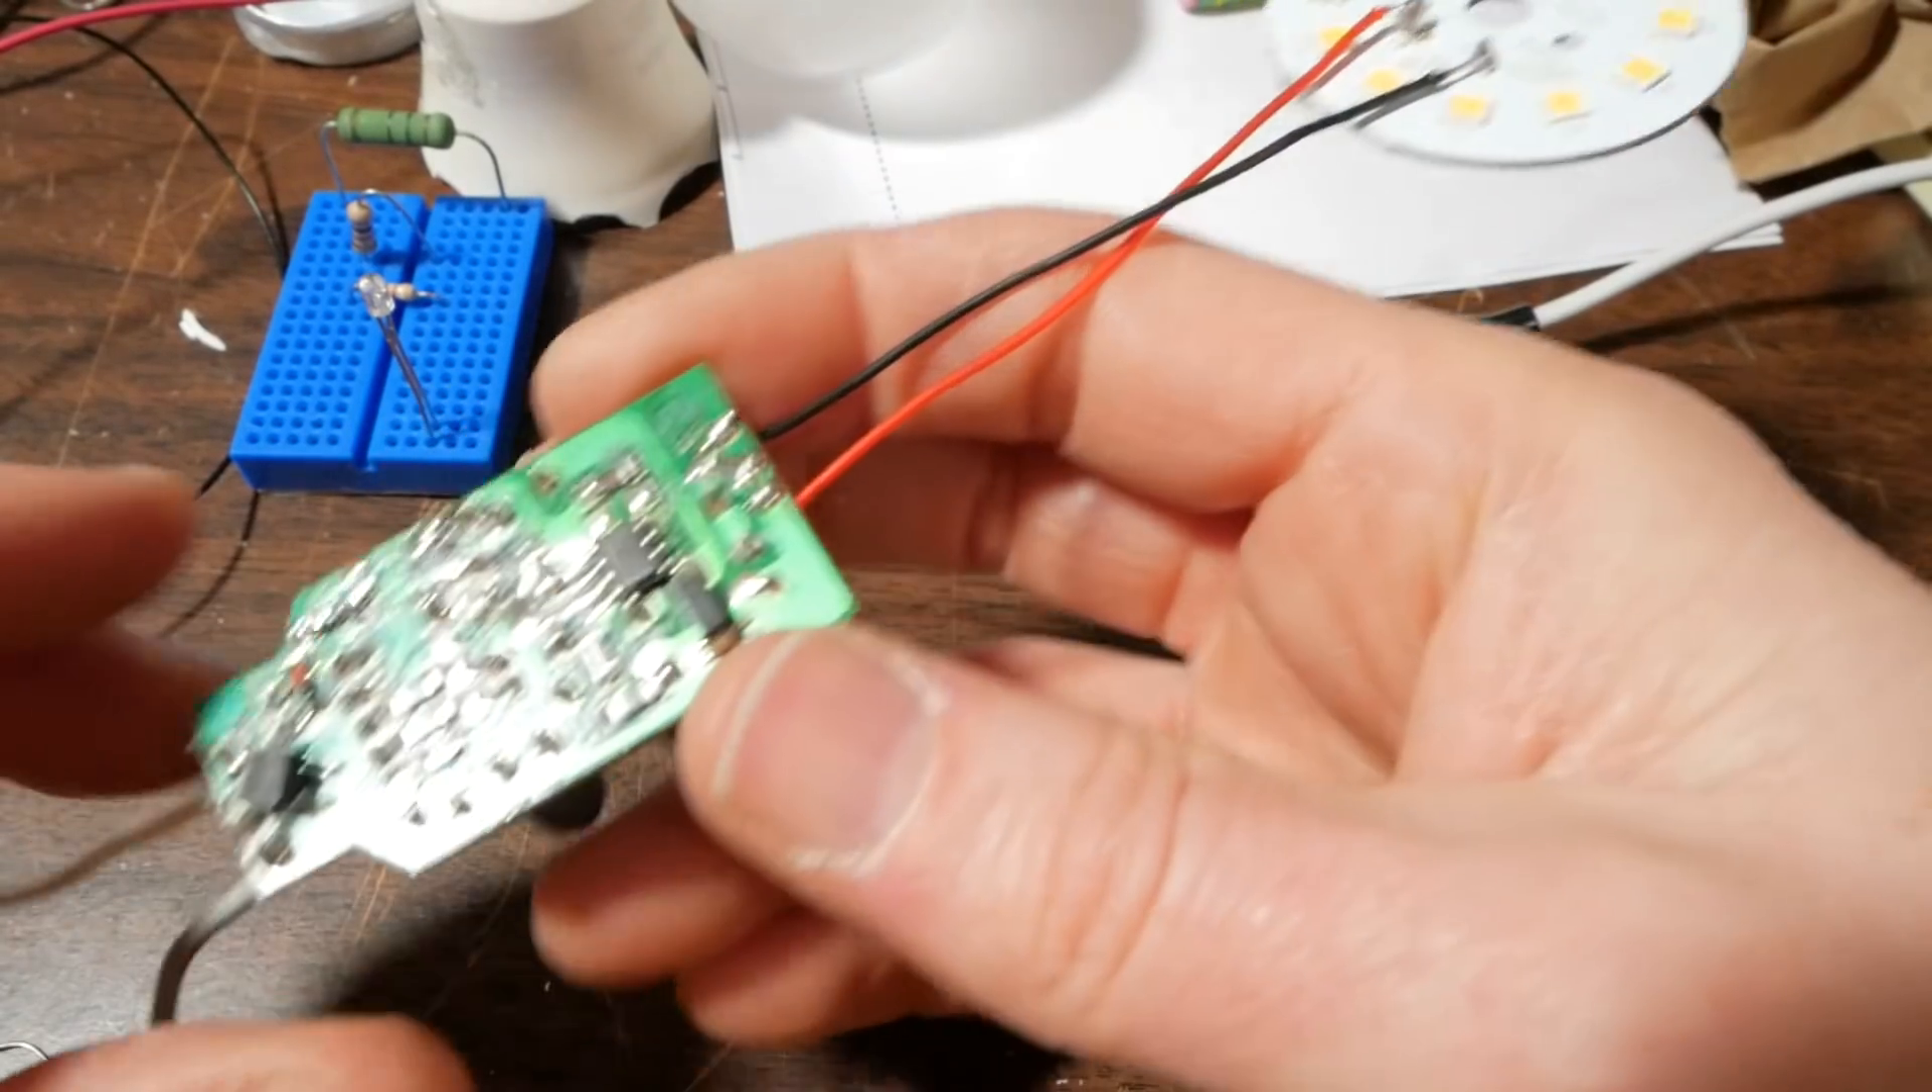Okay so I liberated the driver board from the bulb.